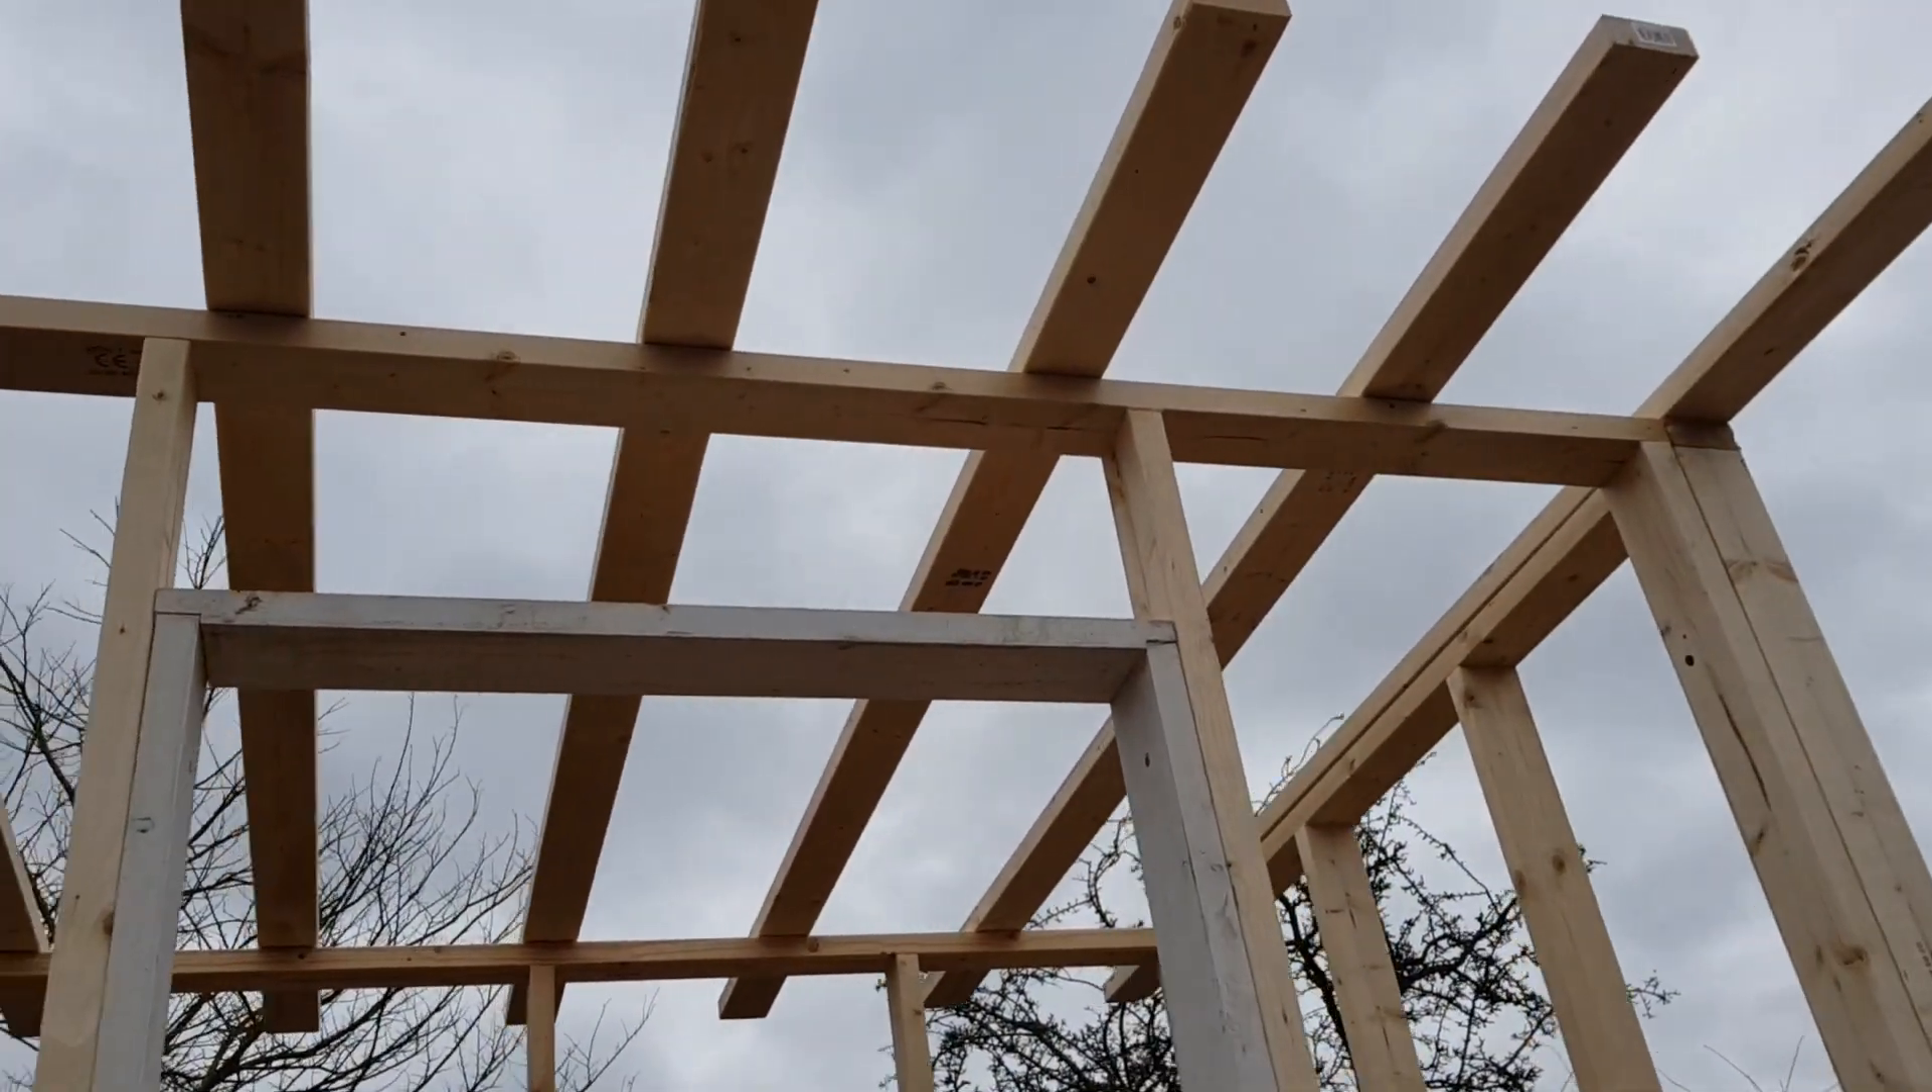That's pretty much done for the roof. Just need to slap some boards on it and a waterproof membrane.